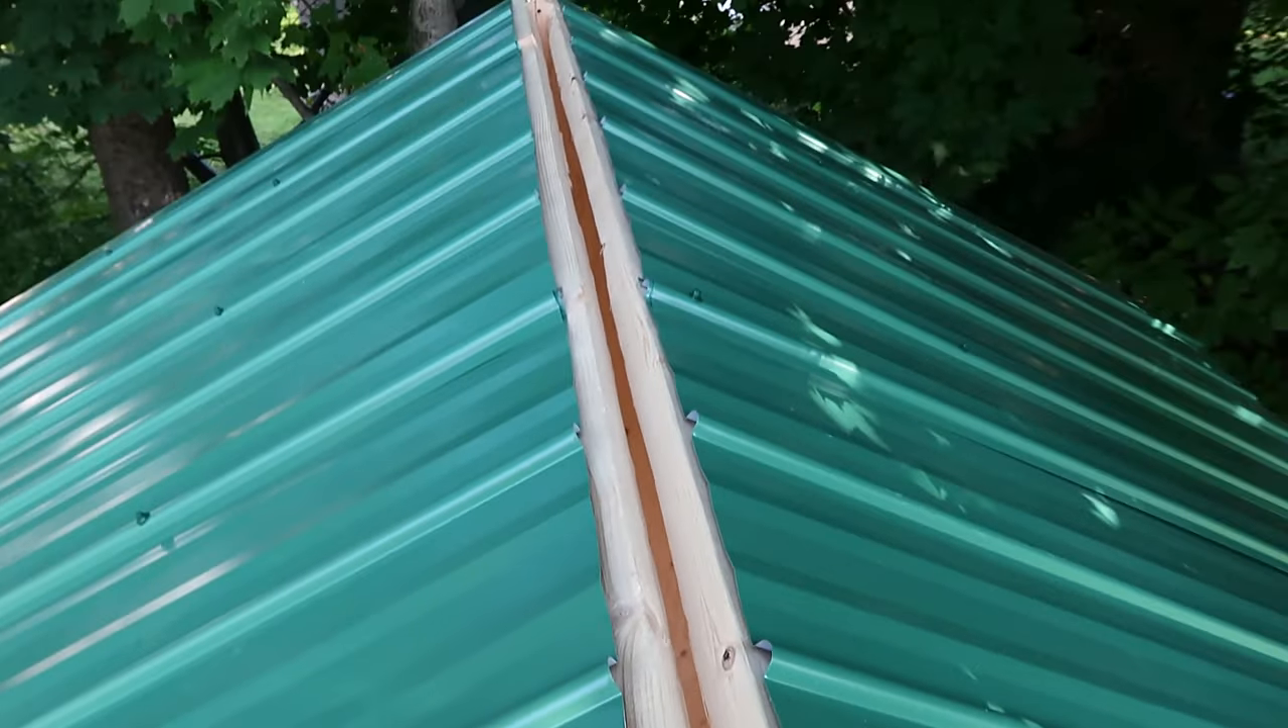I still need a ridge cap to cover the top of the roof, but they were charging way too much for that, so I'll make my own.